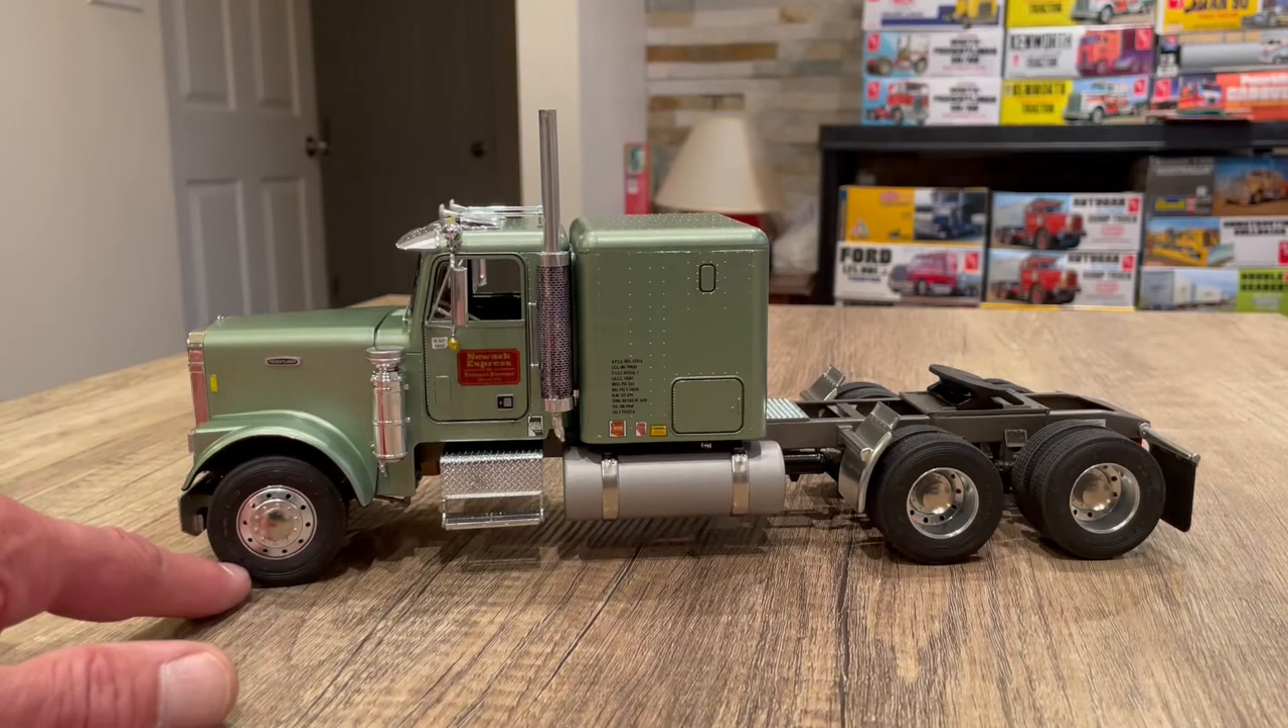The front axle also lined up really well with the hood this time.